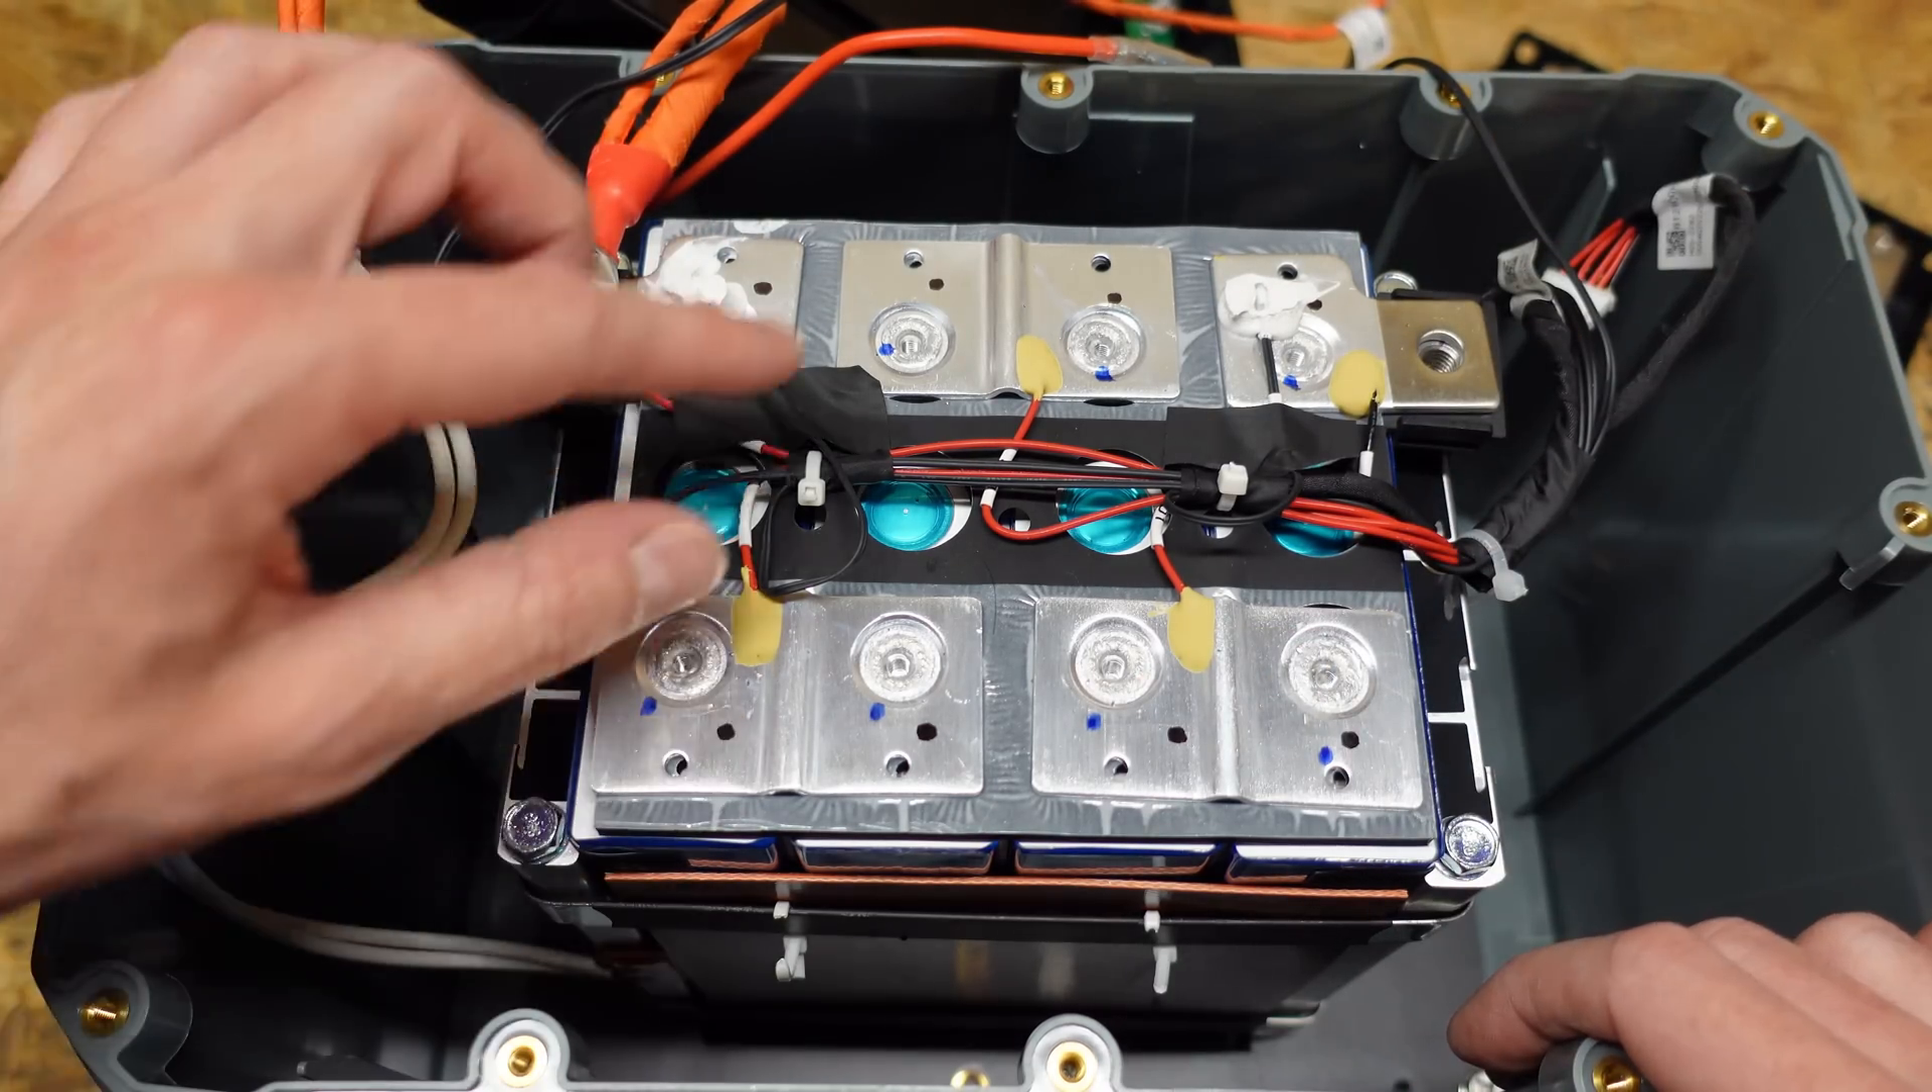We have the balance leads, which are routed up the center, zip tied together.